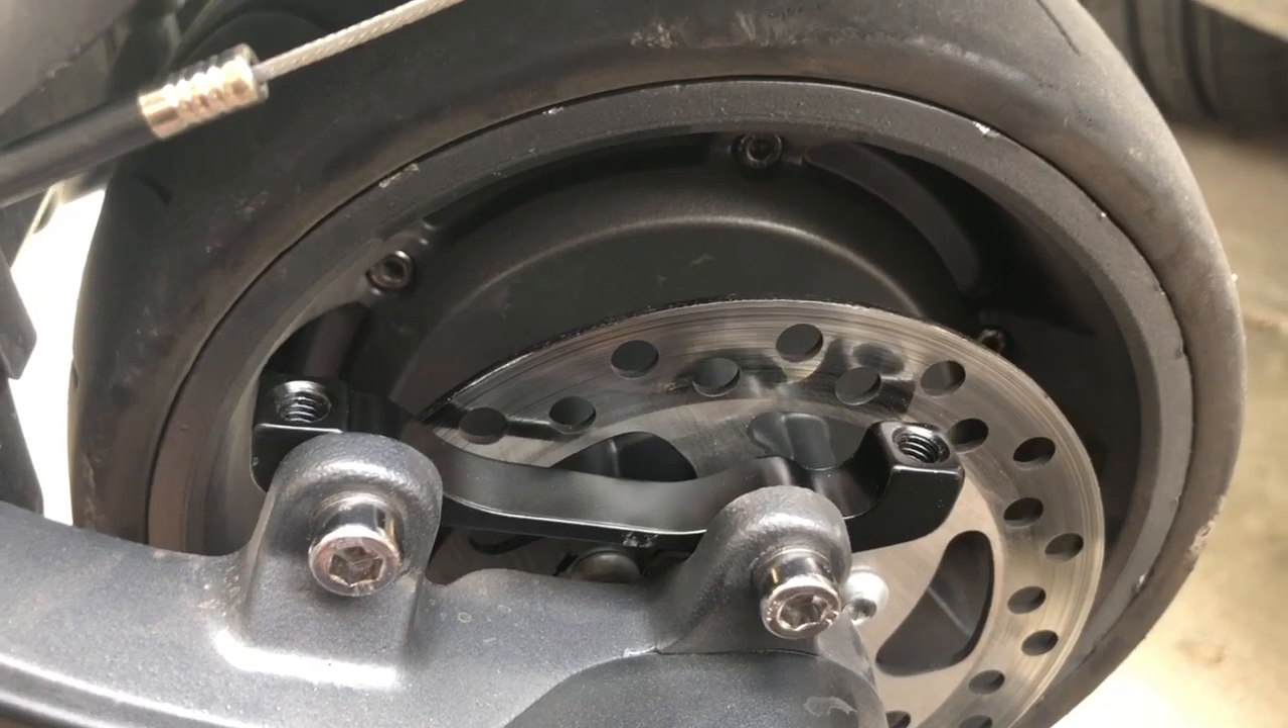I took the bottom mounting bracket off of the brake caliper assembly. I've mounted it and now I'm going to install the actual caliper itself.